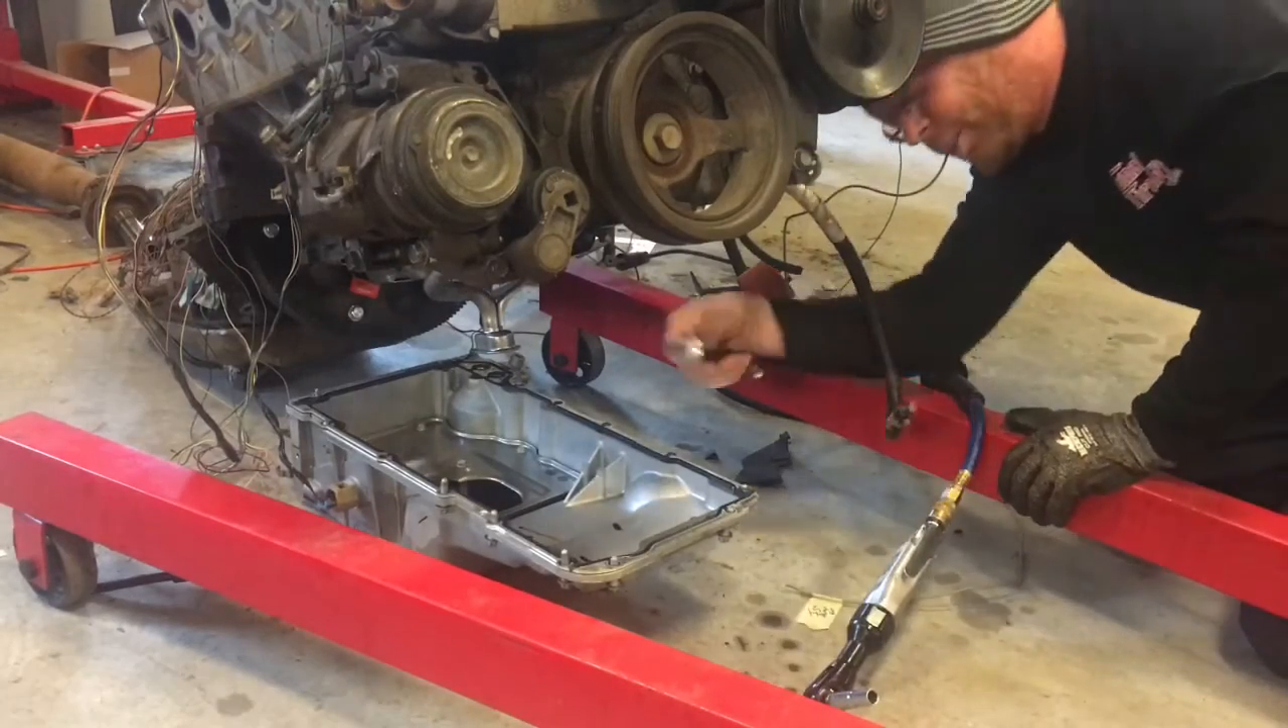So, got the pan down.